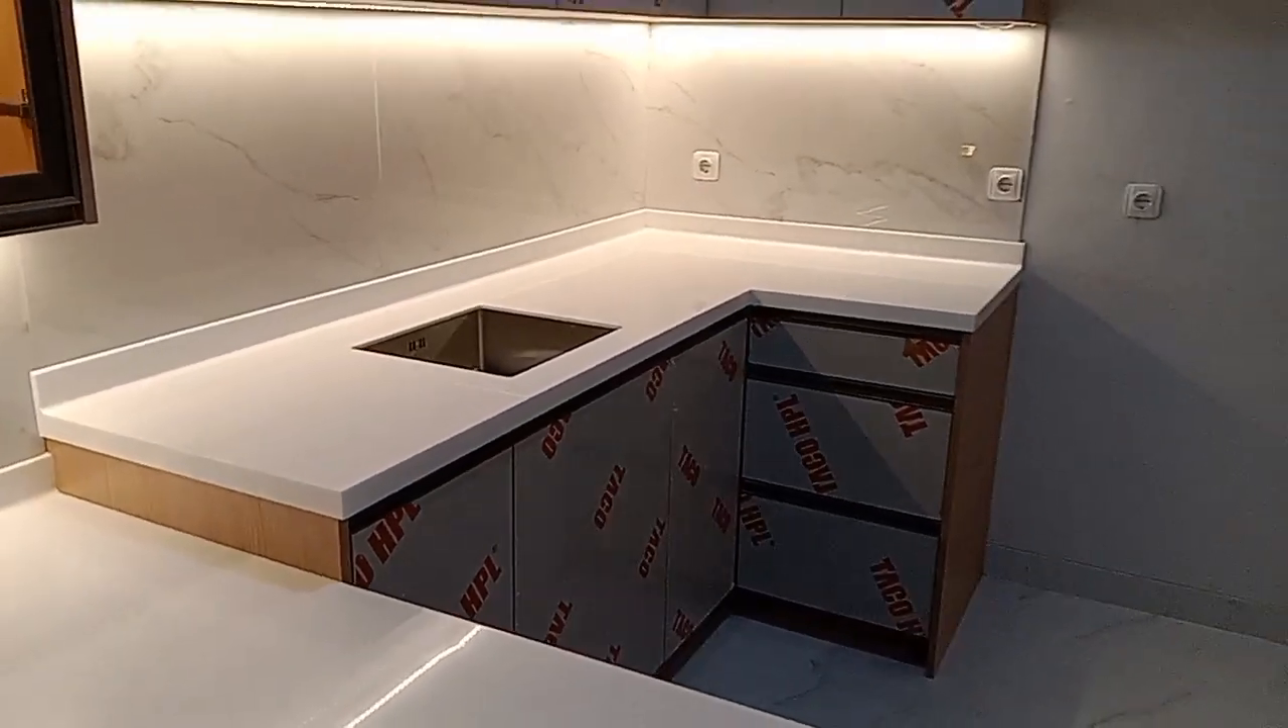Cuma kerannya nanti nyusul ya guys belum ada kerannya ya.